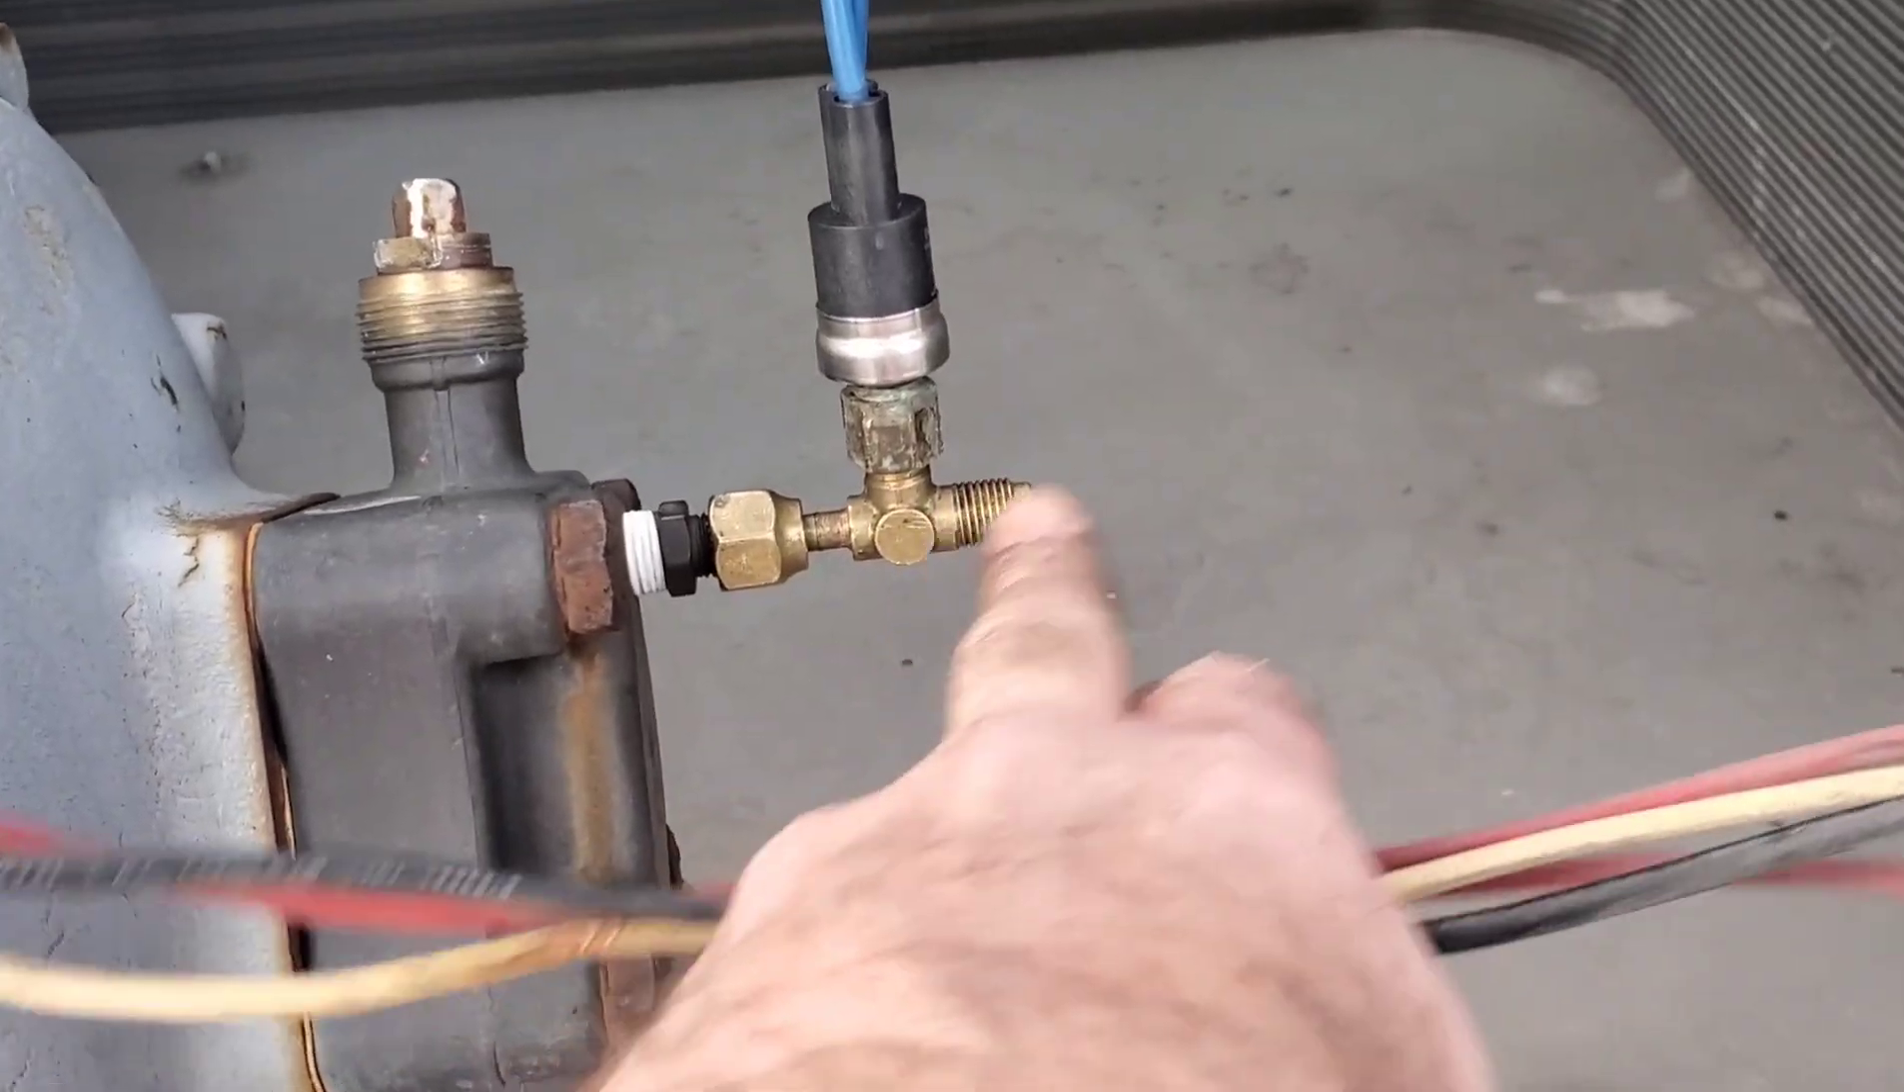So for now what we've done with this low pressure switch is we have added a swivel T right here and added the switch here.